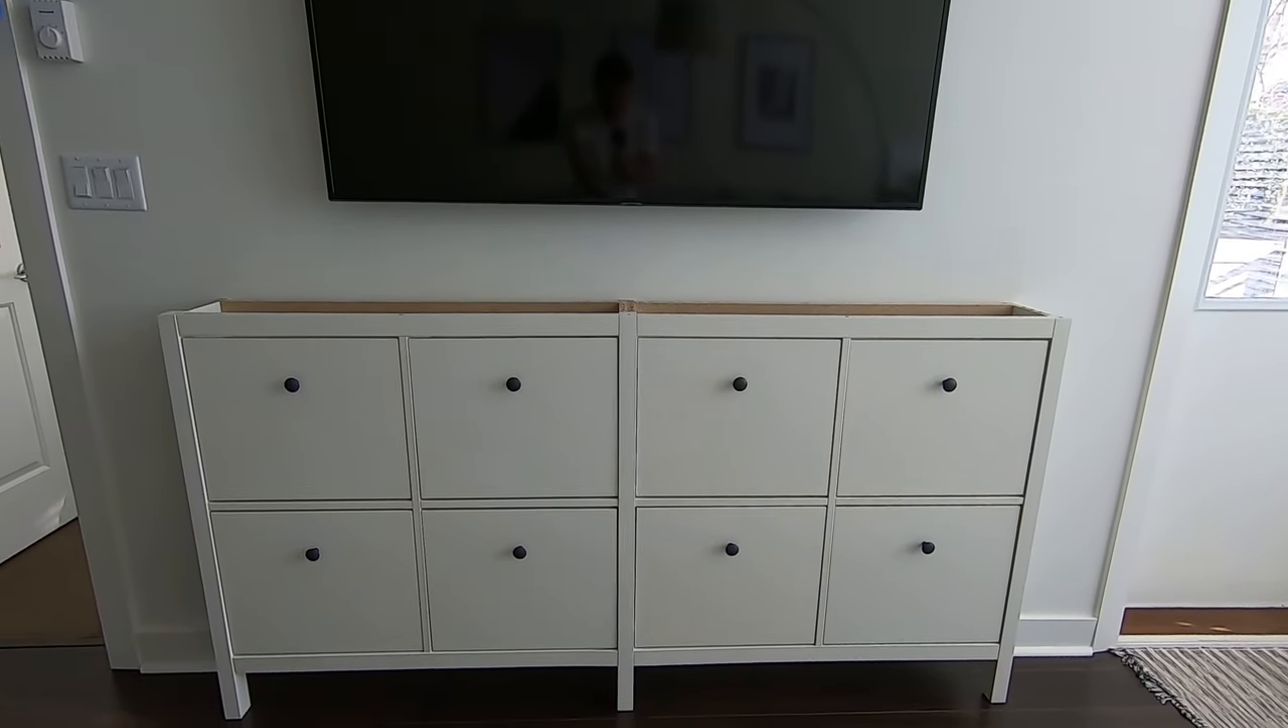So this is the completed cabinet now I've finally joined the right side to the left side and they're sharing a single leg.